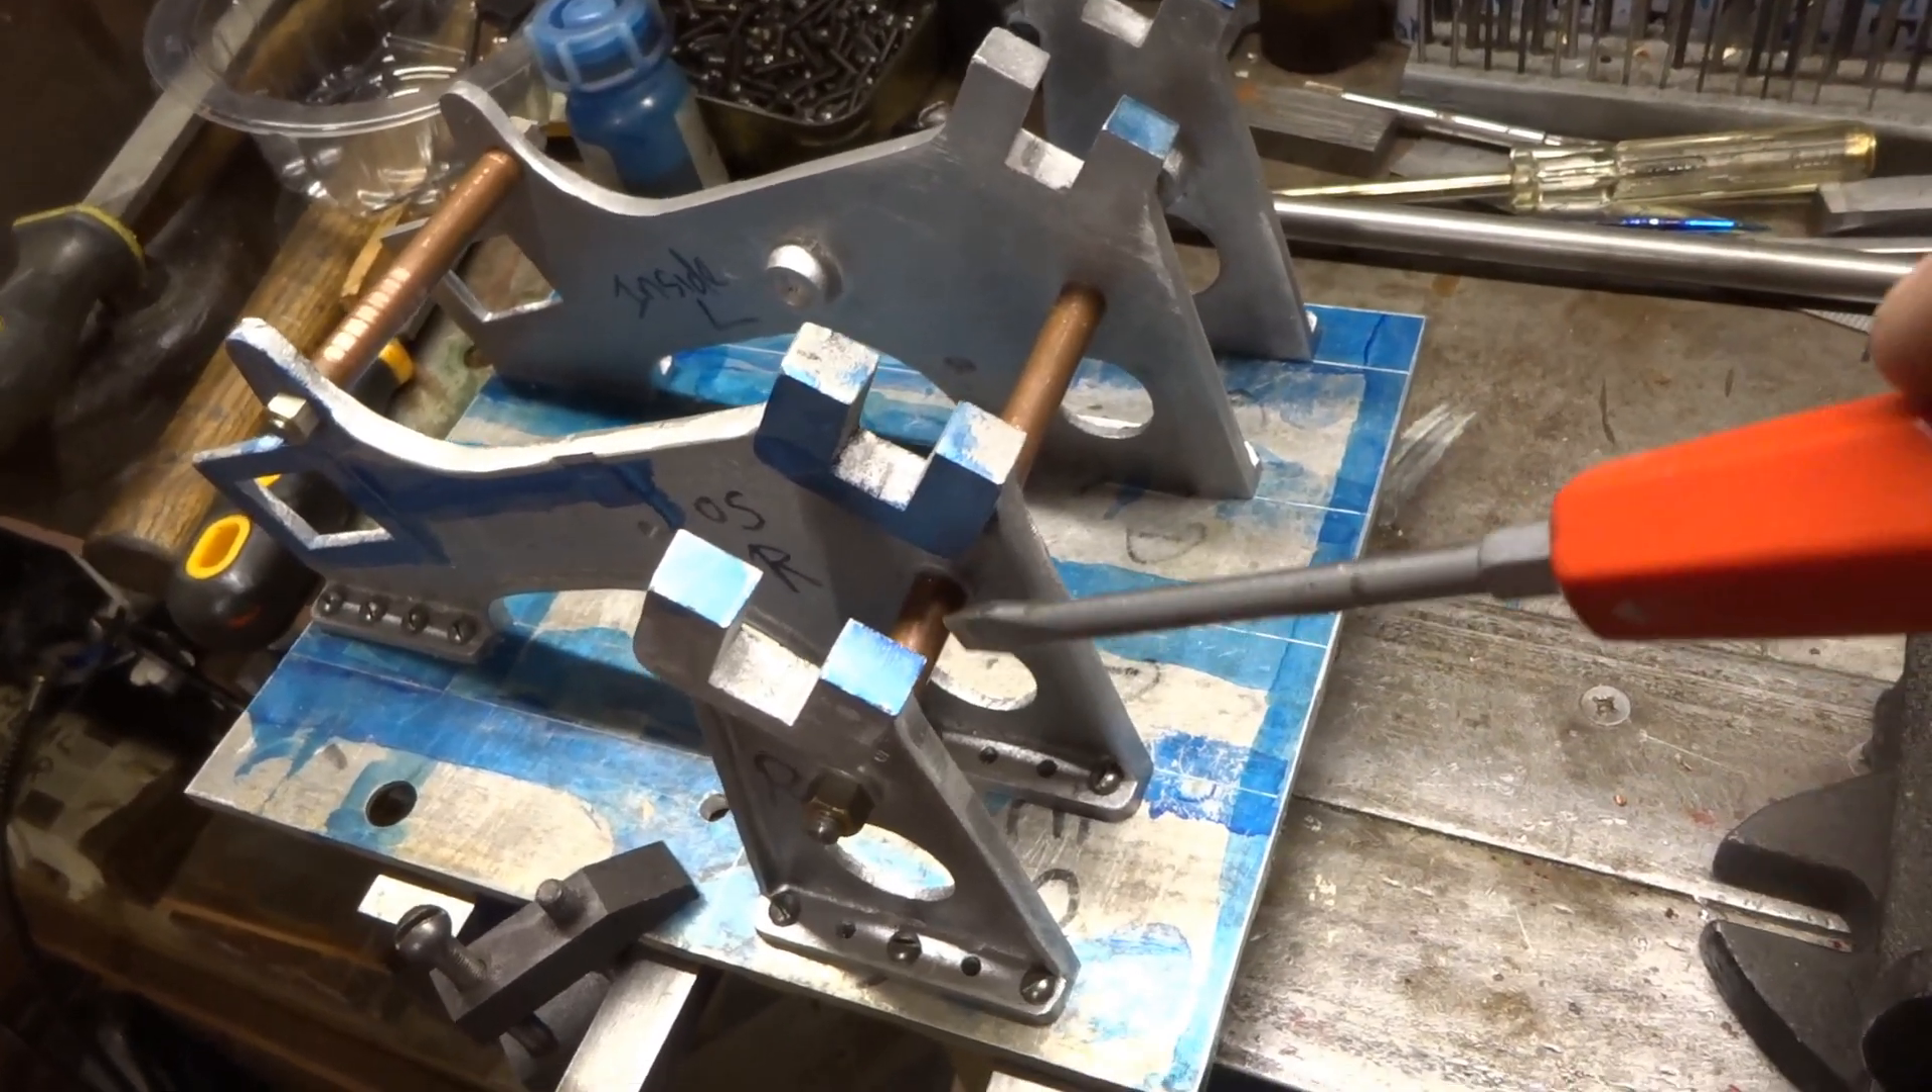I've put two stiffening rods side to side with spacer tubes over those quarter inch diameter rods.